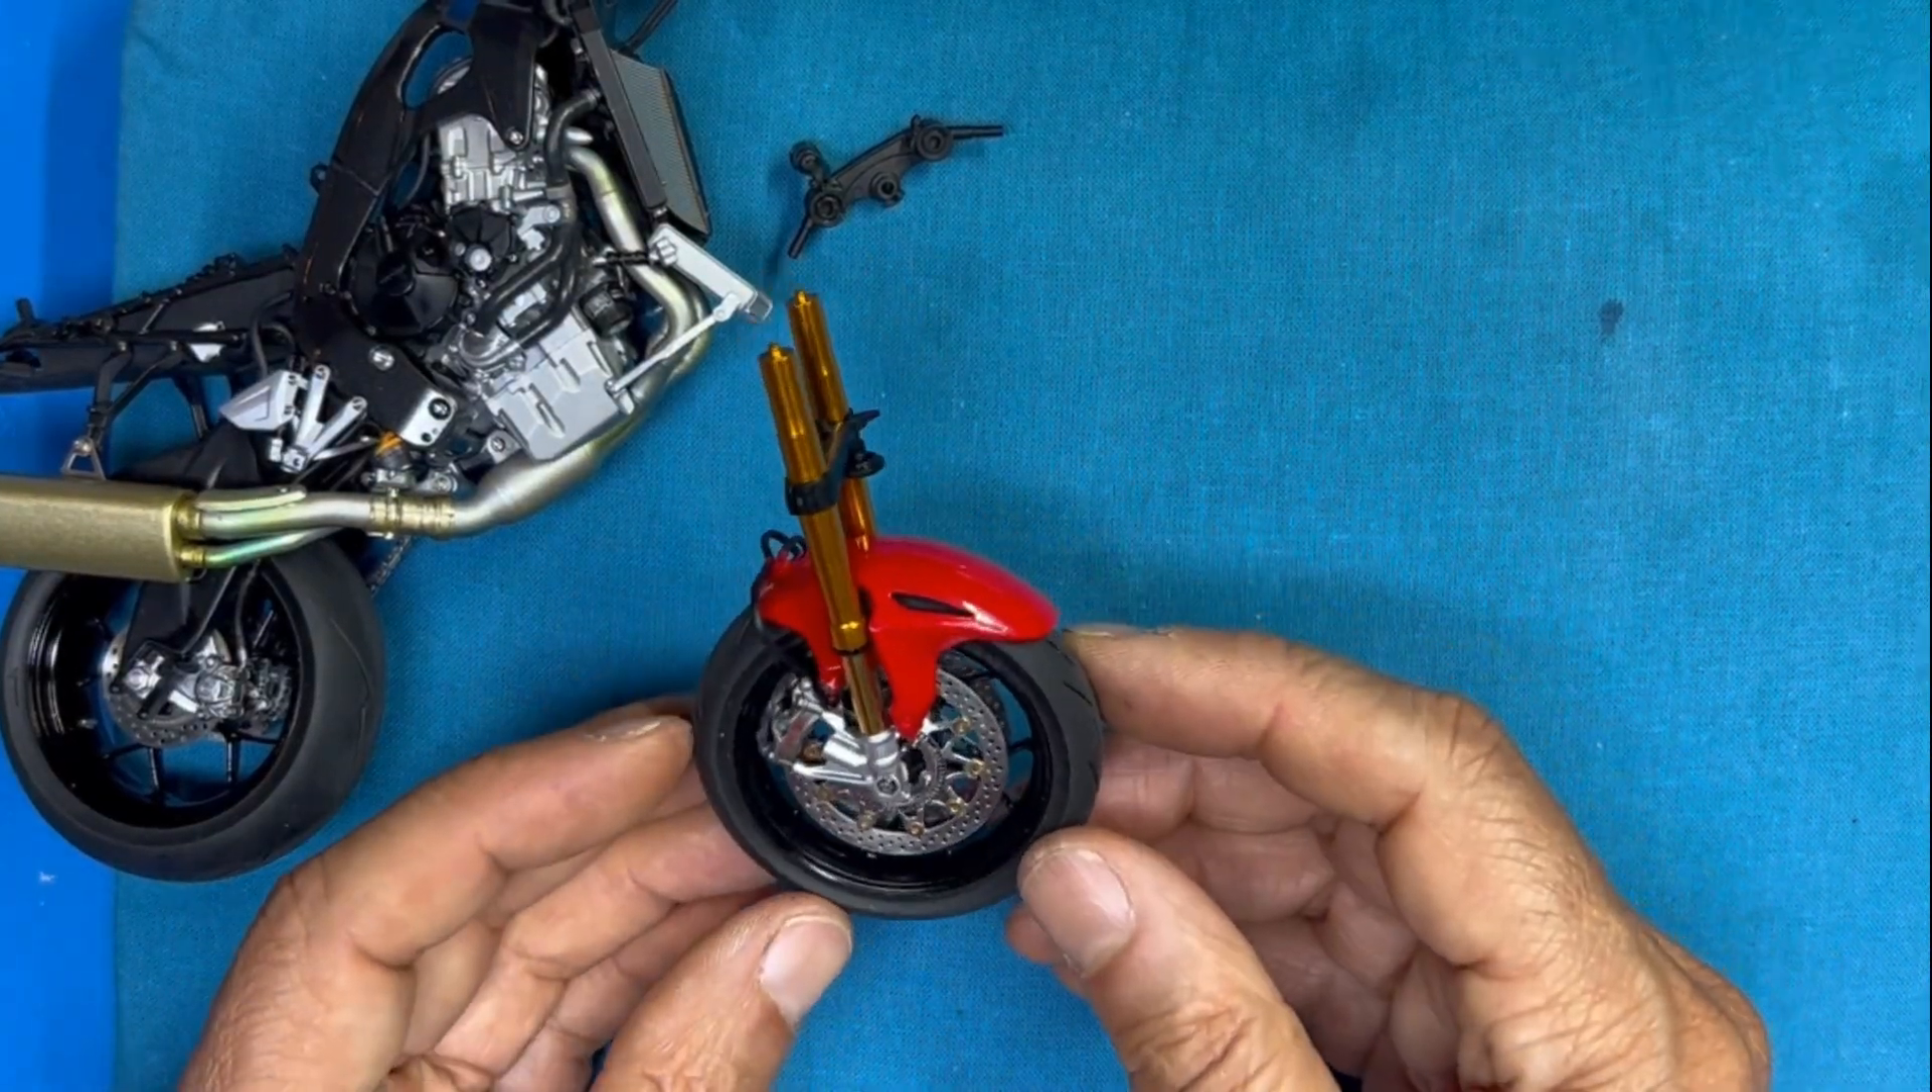Okay we got the front wheel on the forks went on without any real problem and we also attached the hoses.